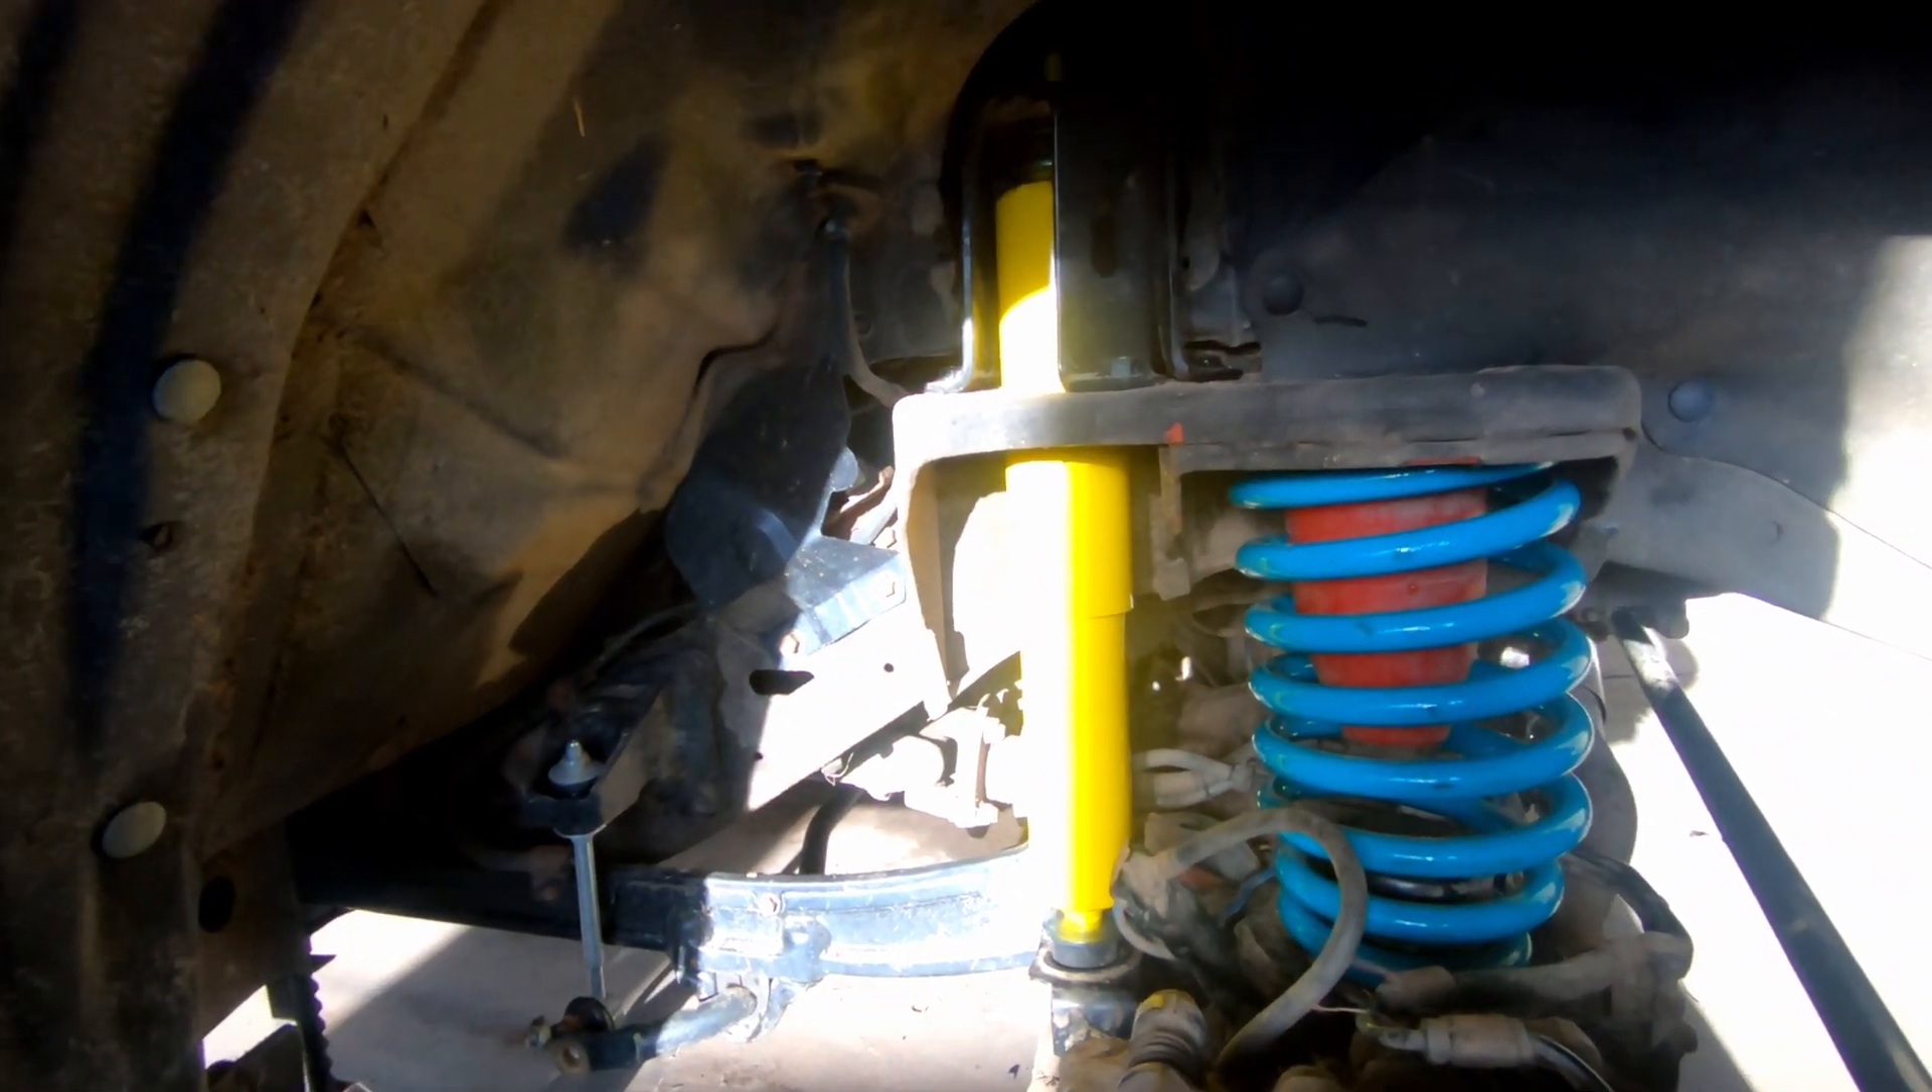Sprężyna siedzi. Amortyzator siedzi. Tylko poskręcać teraz.